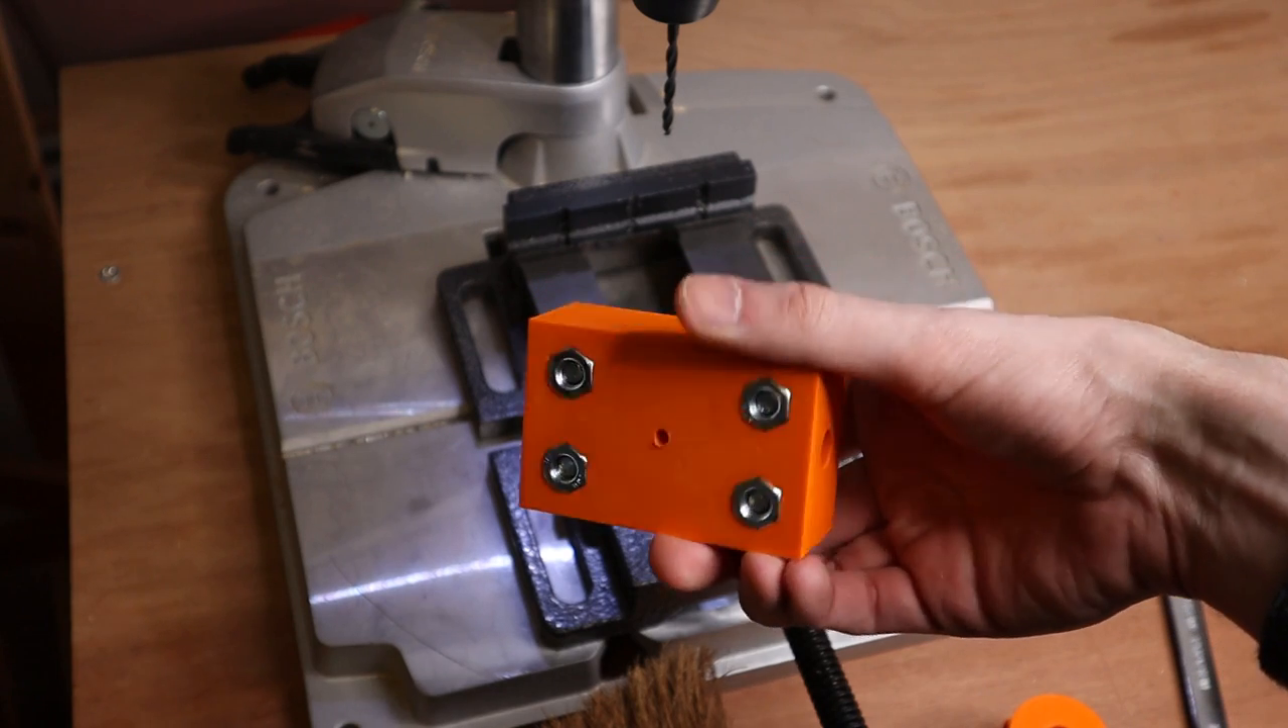I've now closed up the jig so we have the bolt heads on top with the nuts here on the bottom.